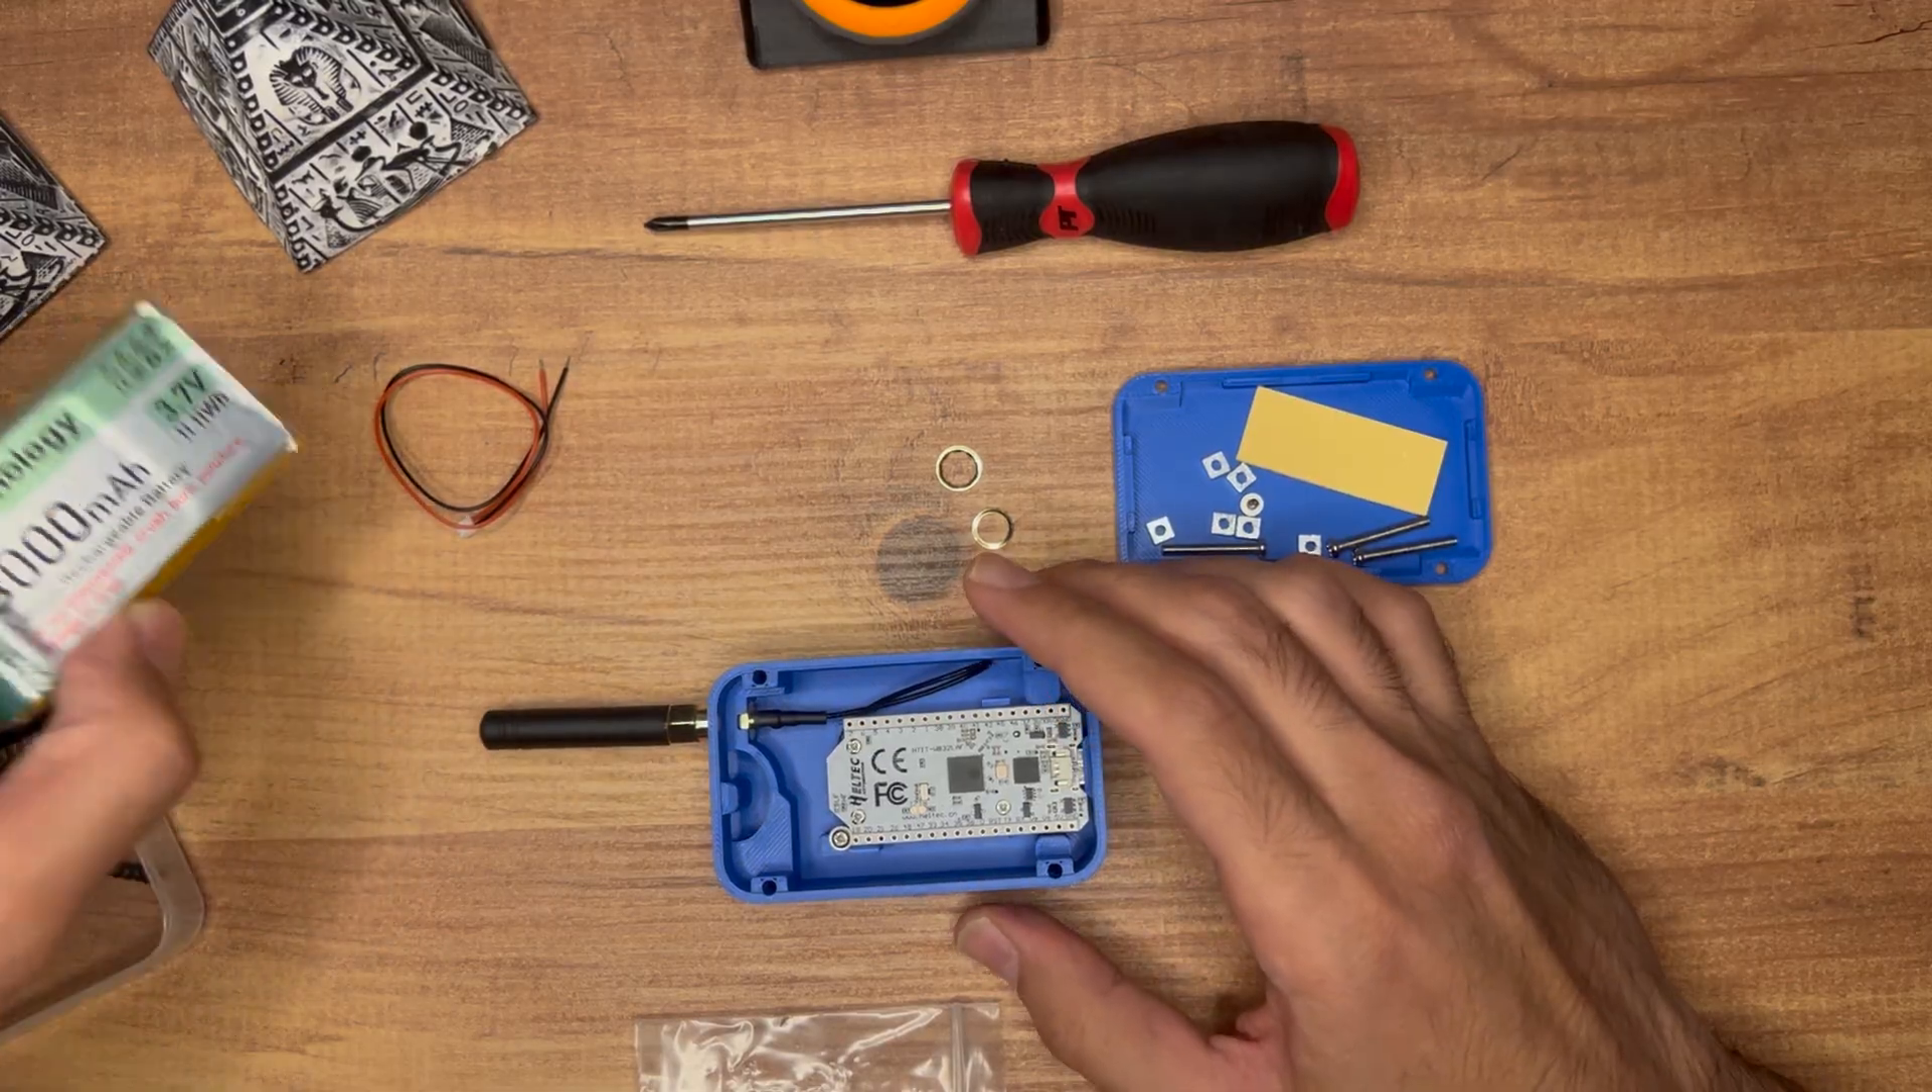Now the antenna is in.